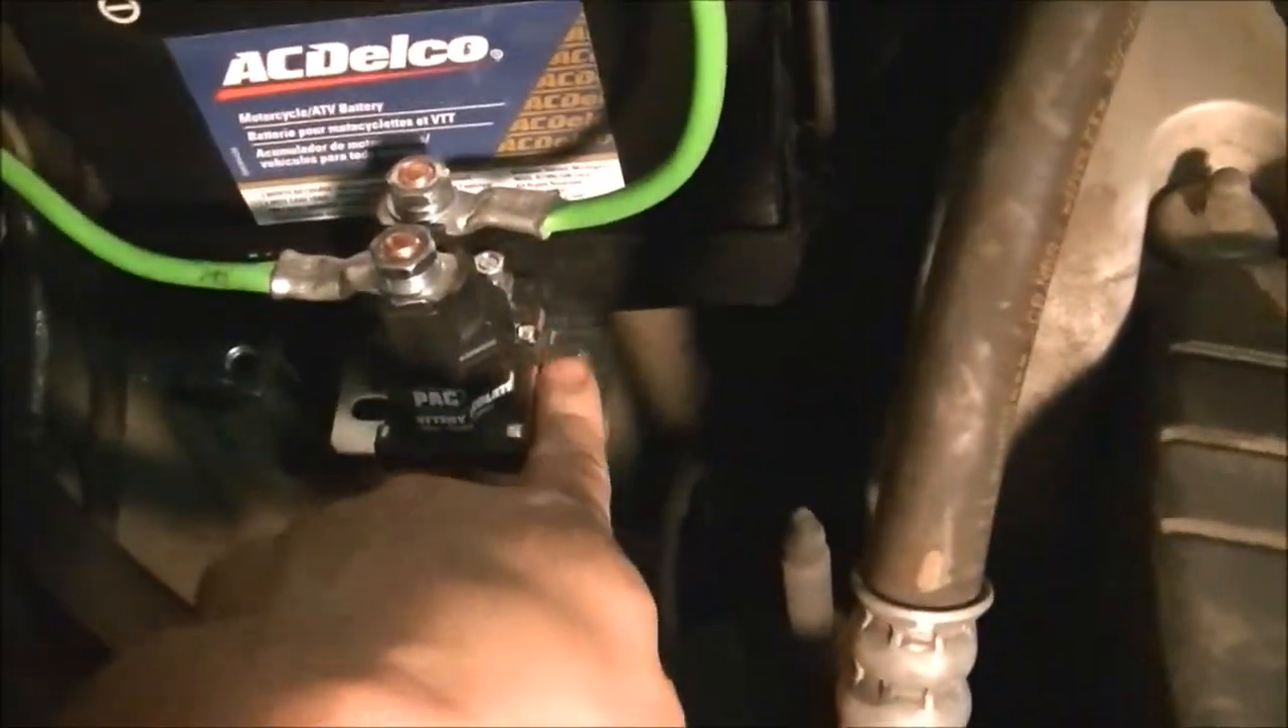All right so I got the isolator switch in installed here I just mounted it to a bolt here to the one of the brackets that I had for the battery.